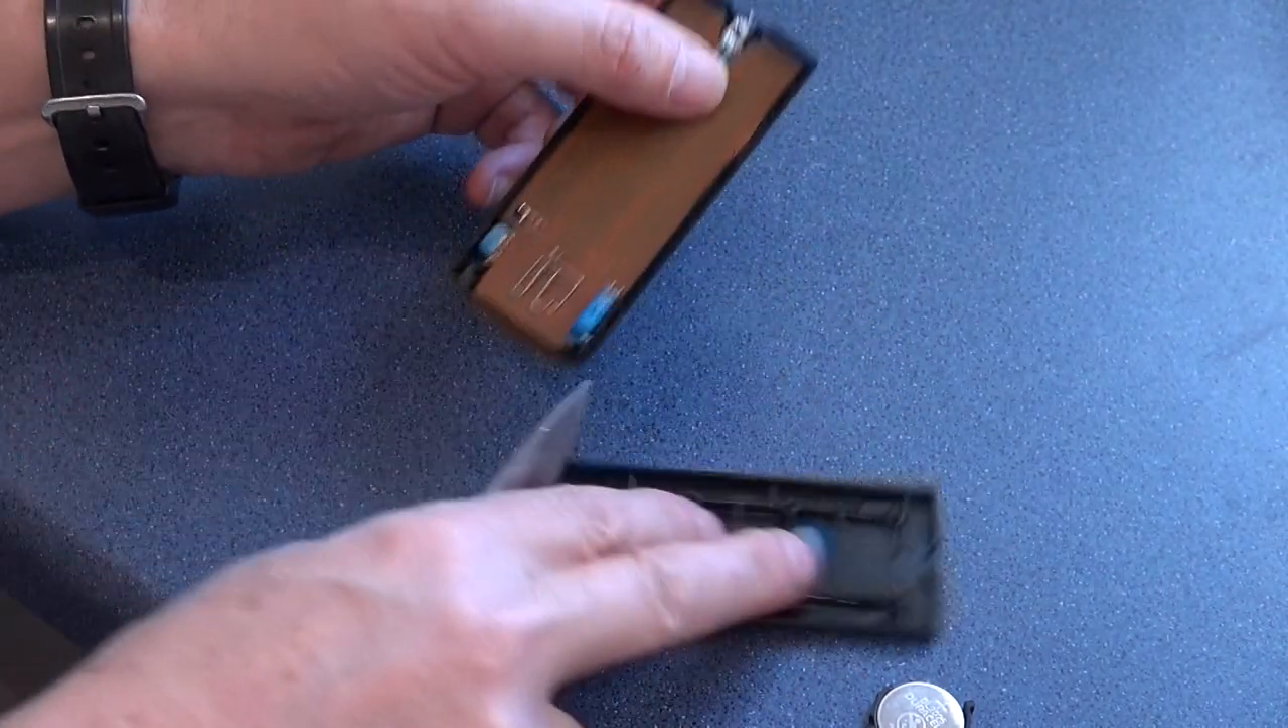There's the remote control, got it apart.